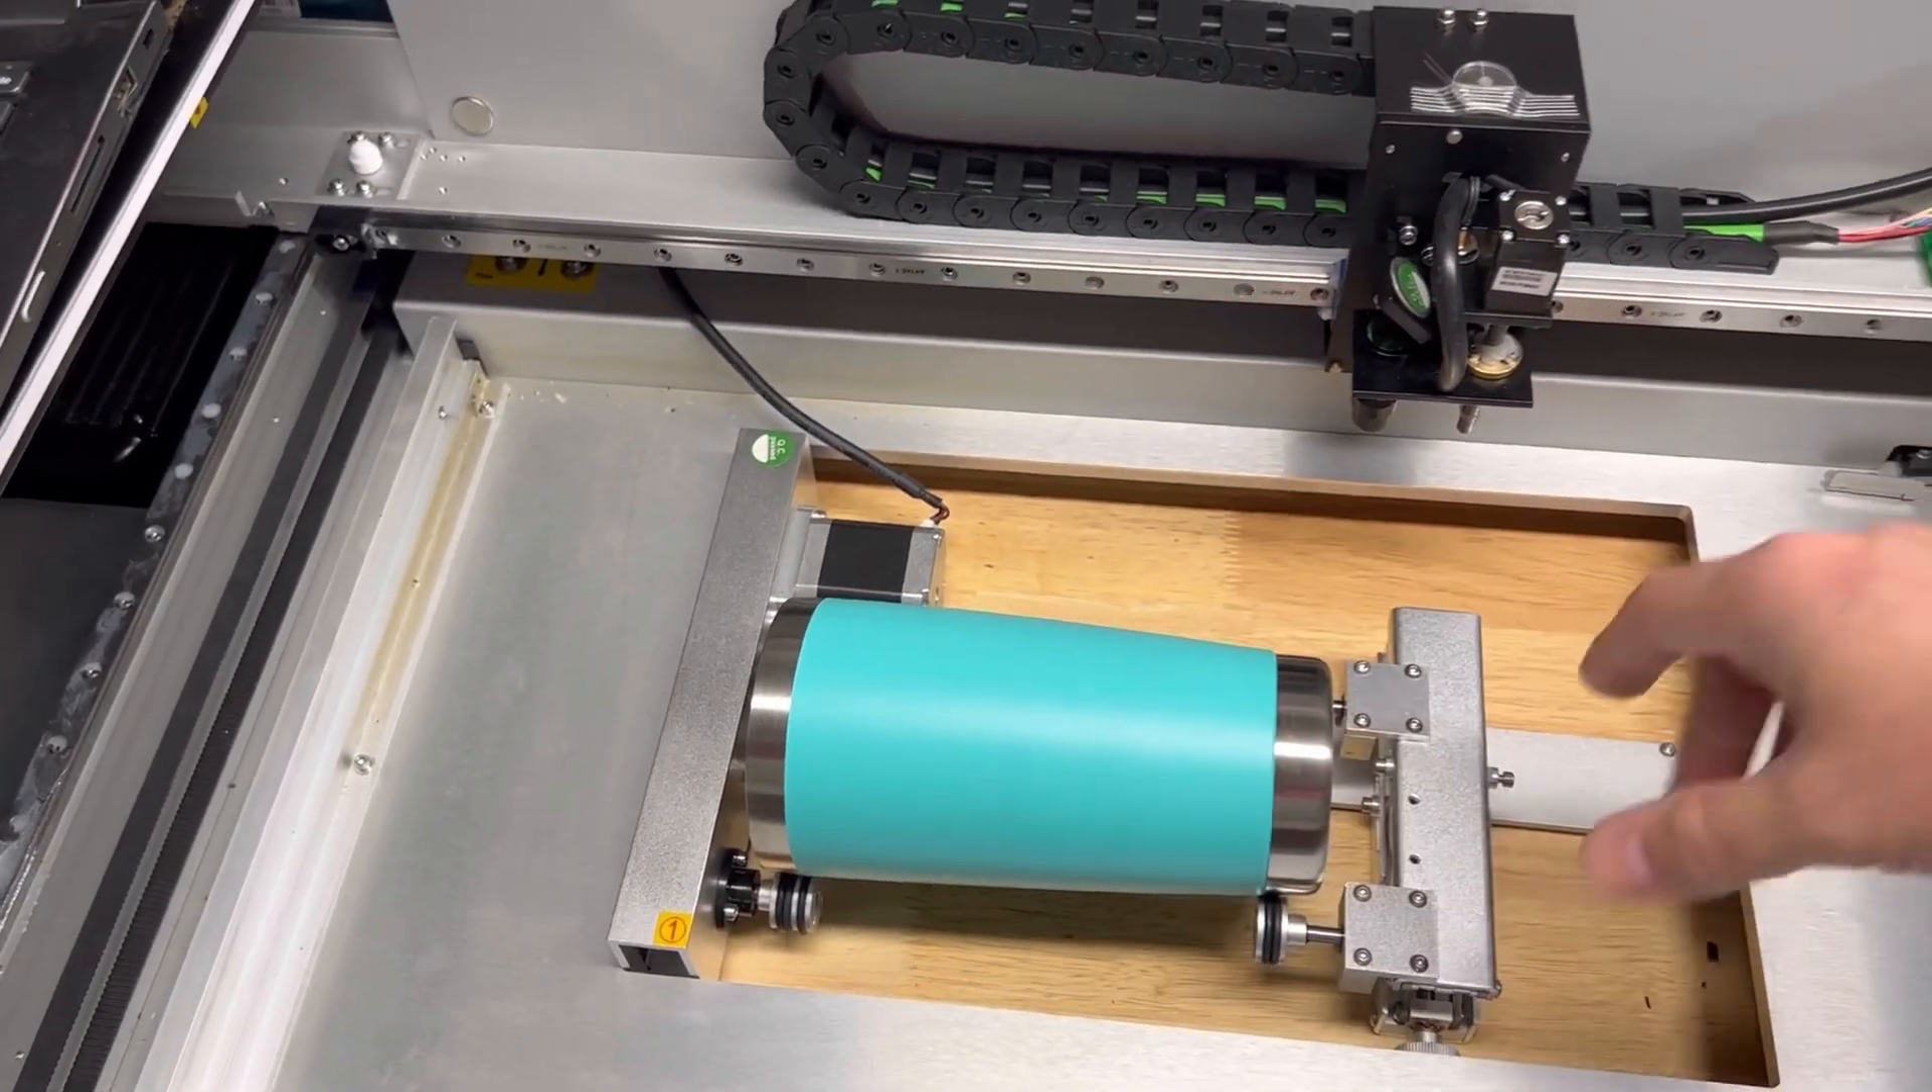So I've already pulled out the tray and the honeycomb bed and I've put the rotary in place and I want to put the tumbler here just so I can give you a visual representation of what we mean.